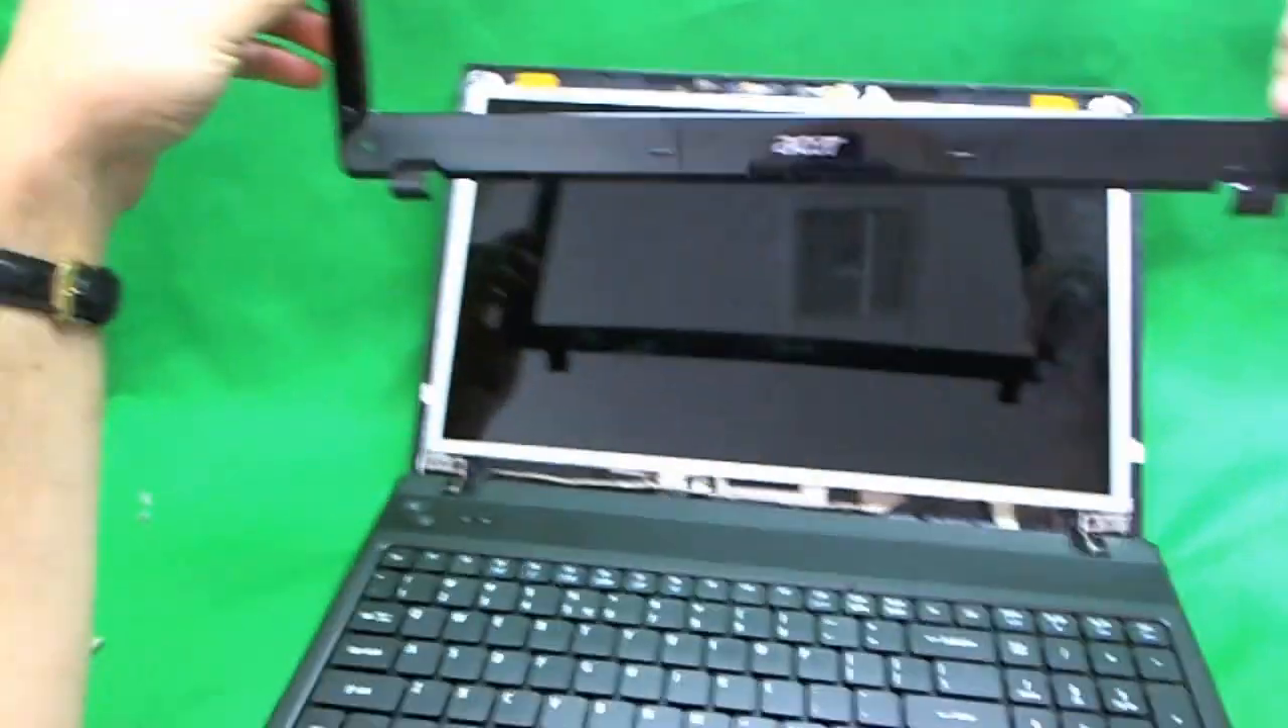Okay, and the plastic frame comes off.